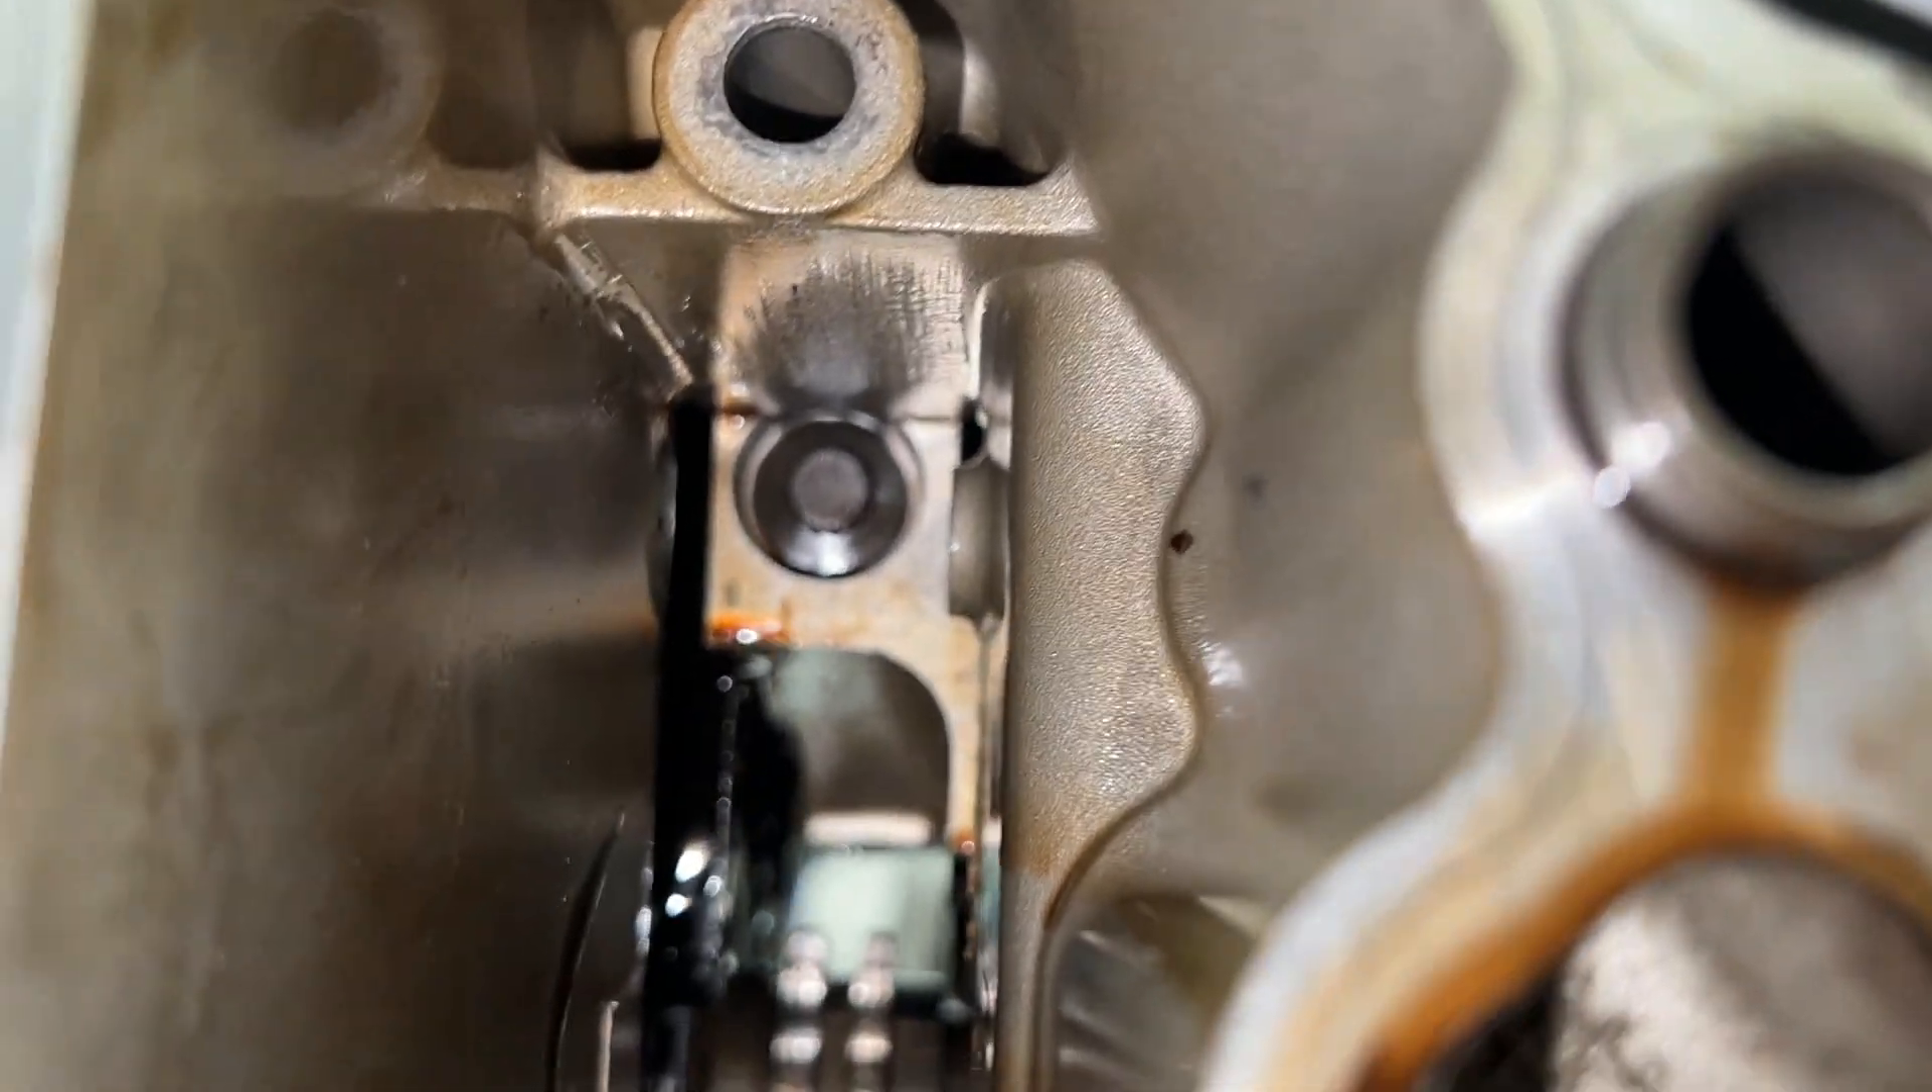So yes, there is still one more bolt in here.